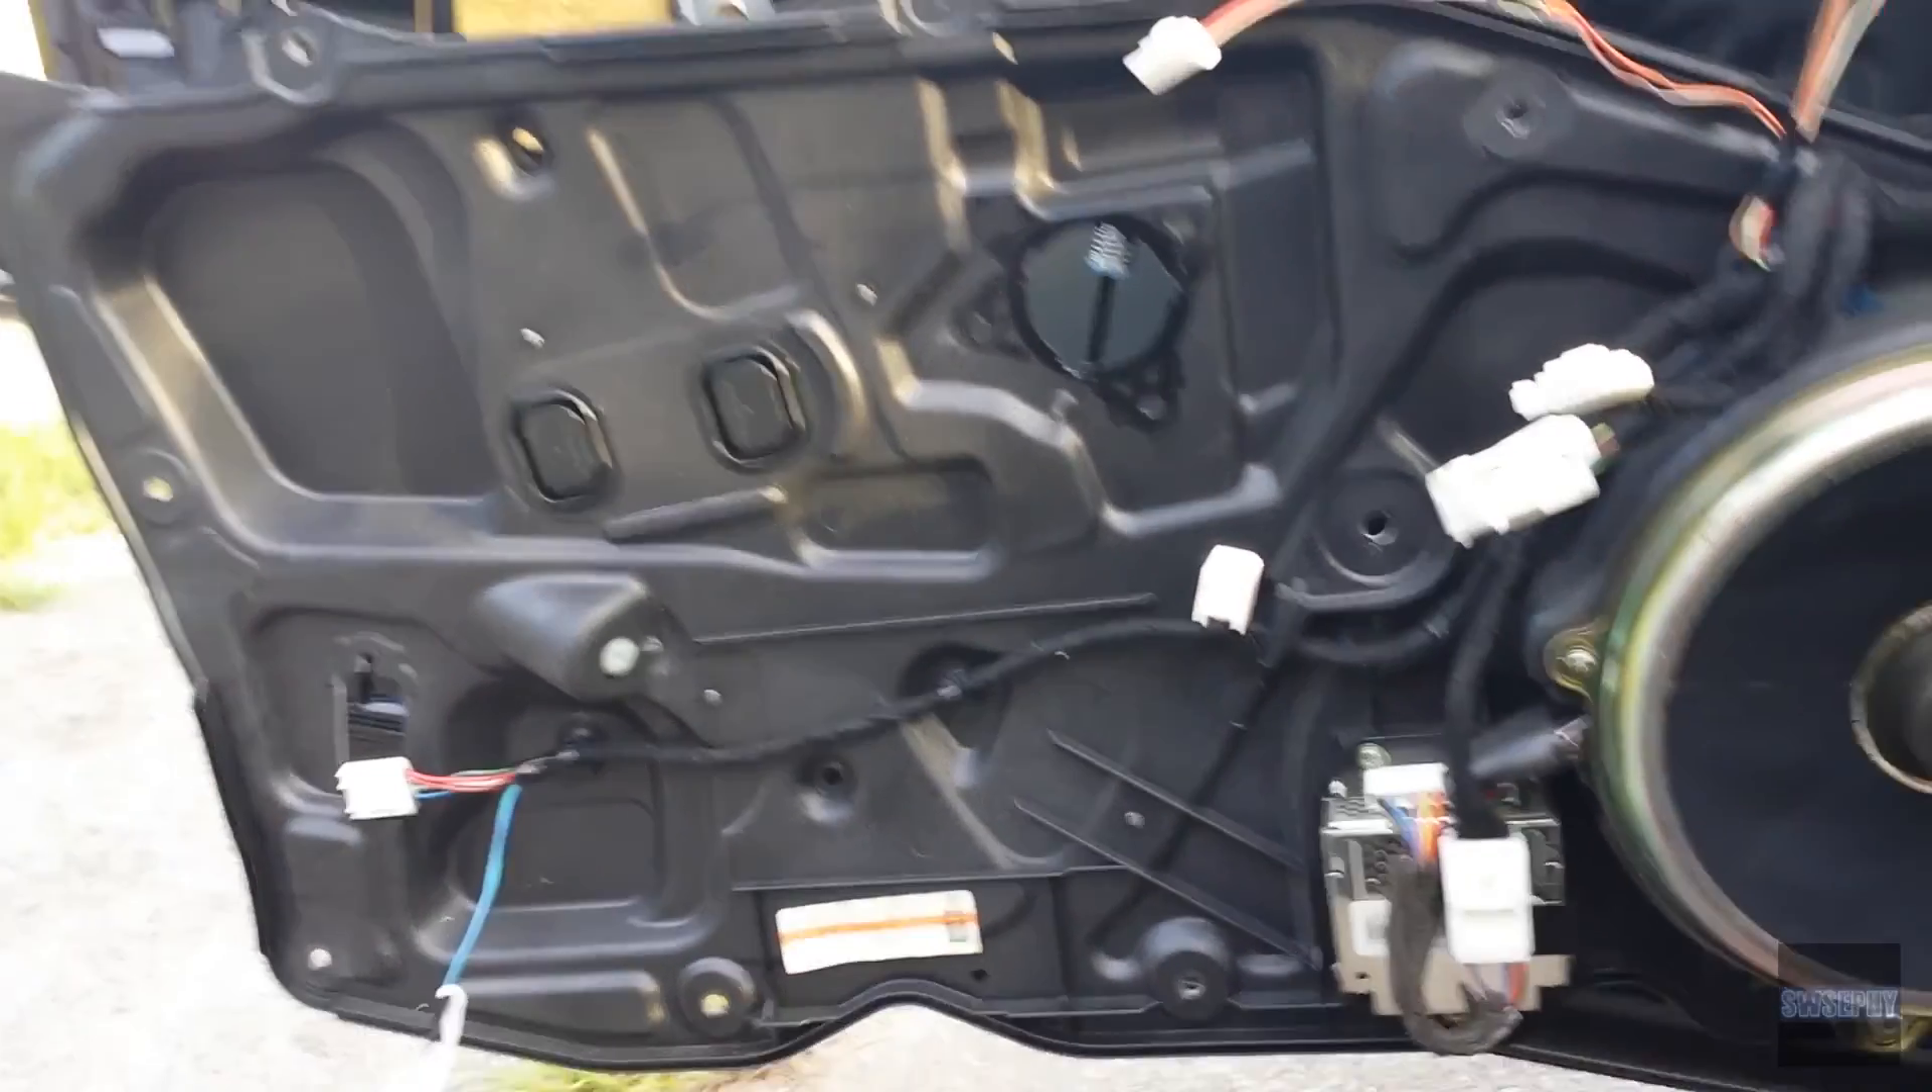So here we have the door panel detached.